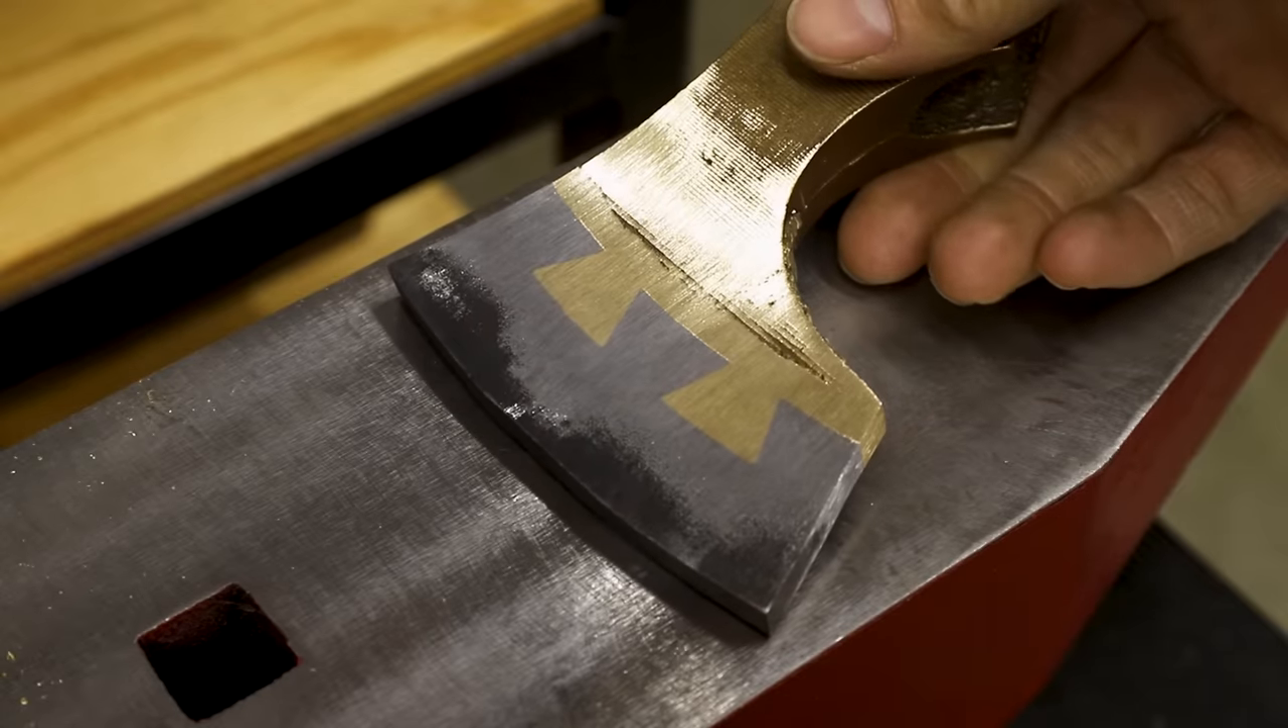It's a big relief to see that the joint looks nice and solid without any major gaps.